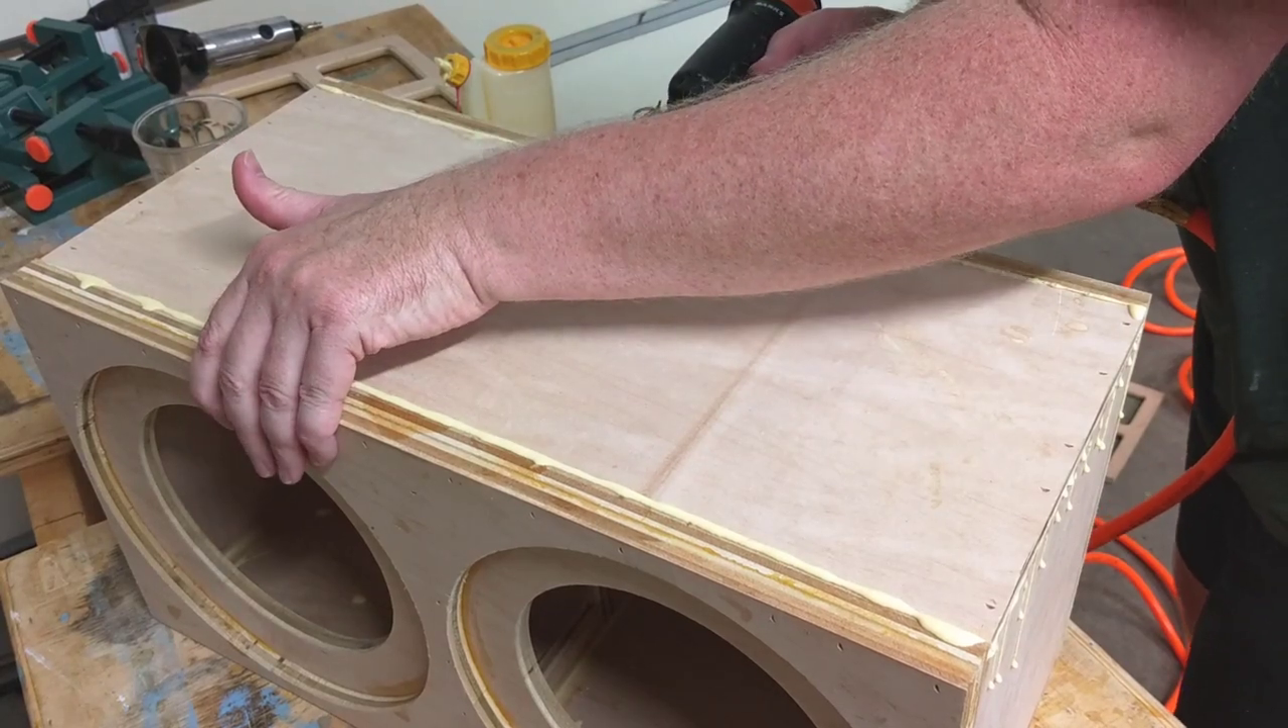This is the last step and this is the part where I start to get really super excited because now technically all you've got to do is put the speakers in and wire it up and it can play some music.